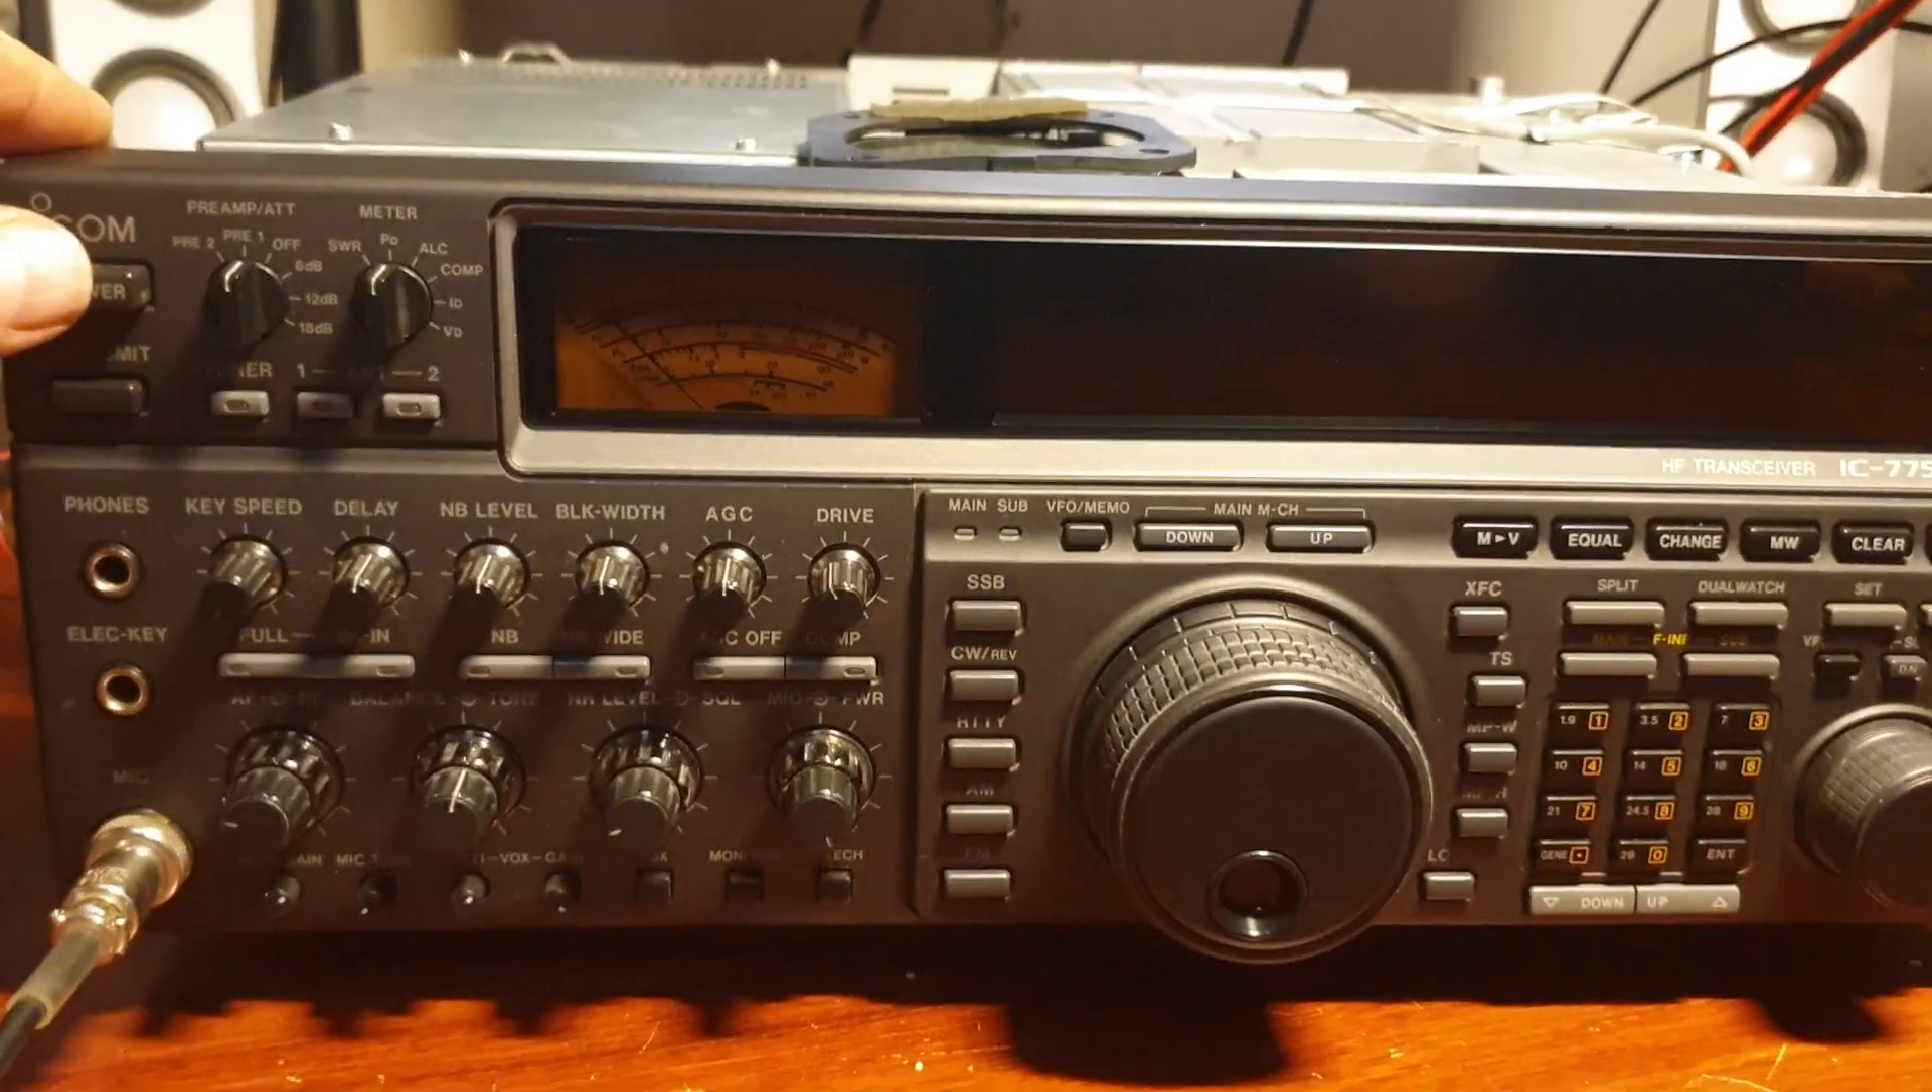I haven't put the, uh, top cover back on yet.